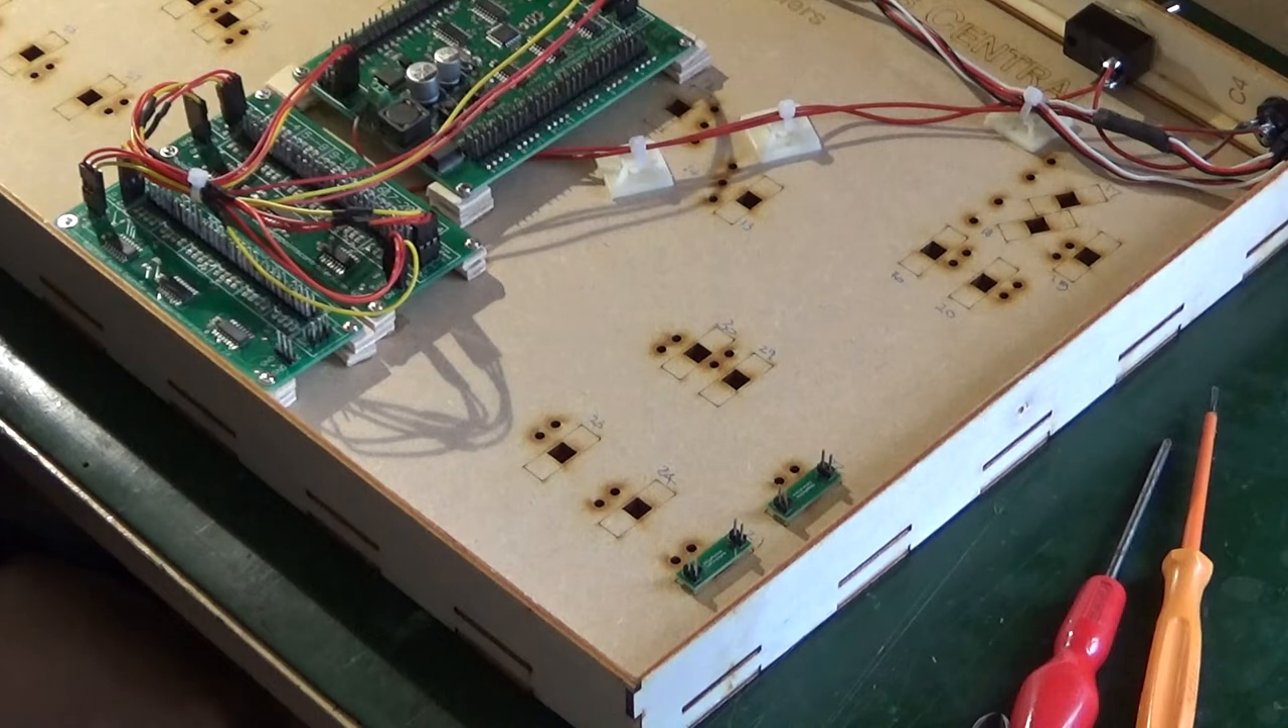I've now wired up the power leads and the network leads to the controller and the expansion boards and tidied them up with some cable ties.